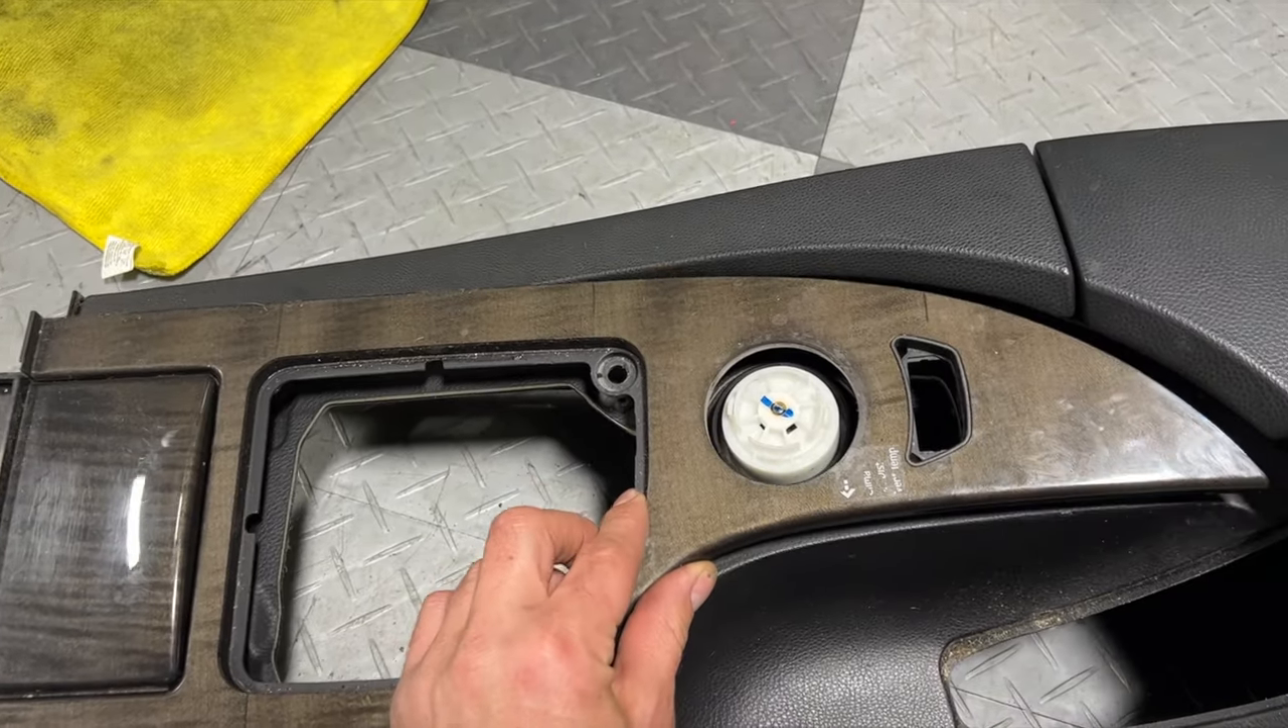Now we've got the console removed.